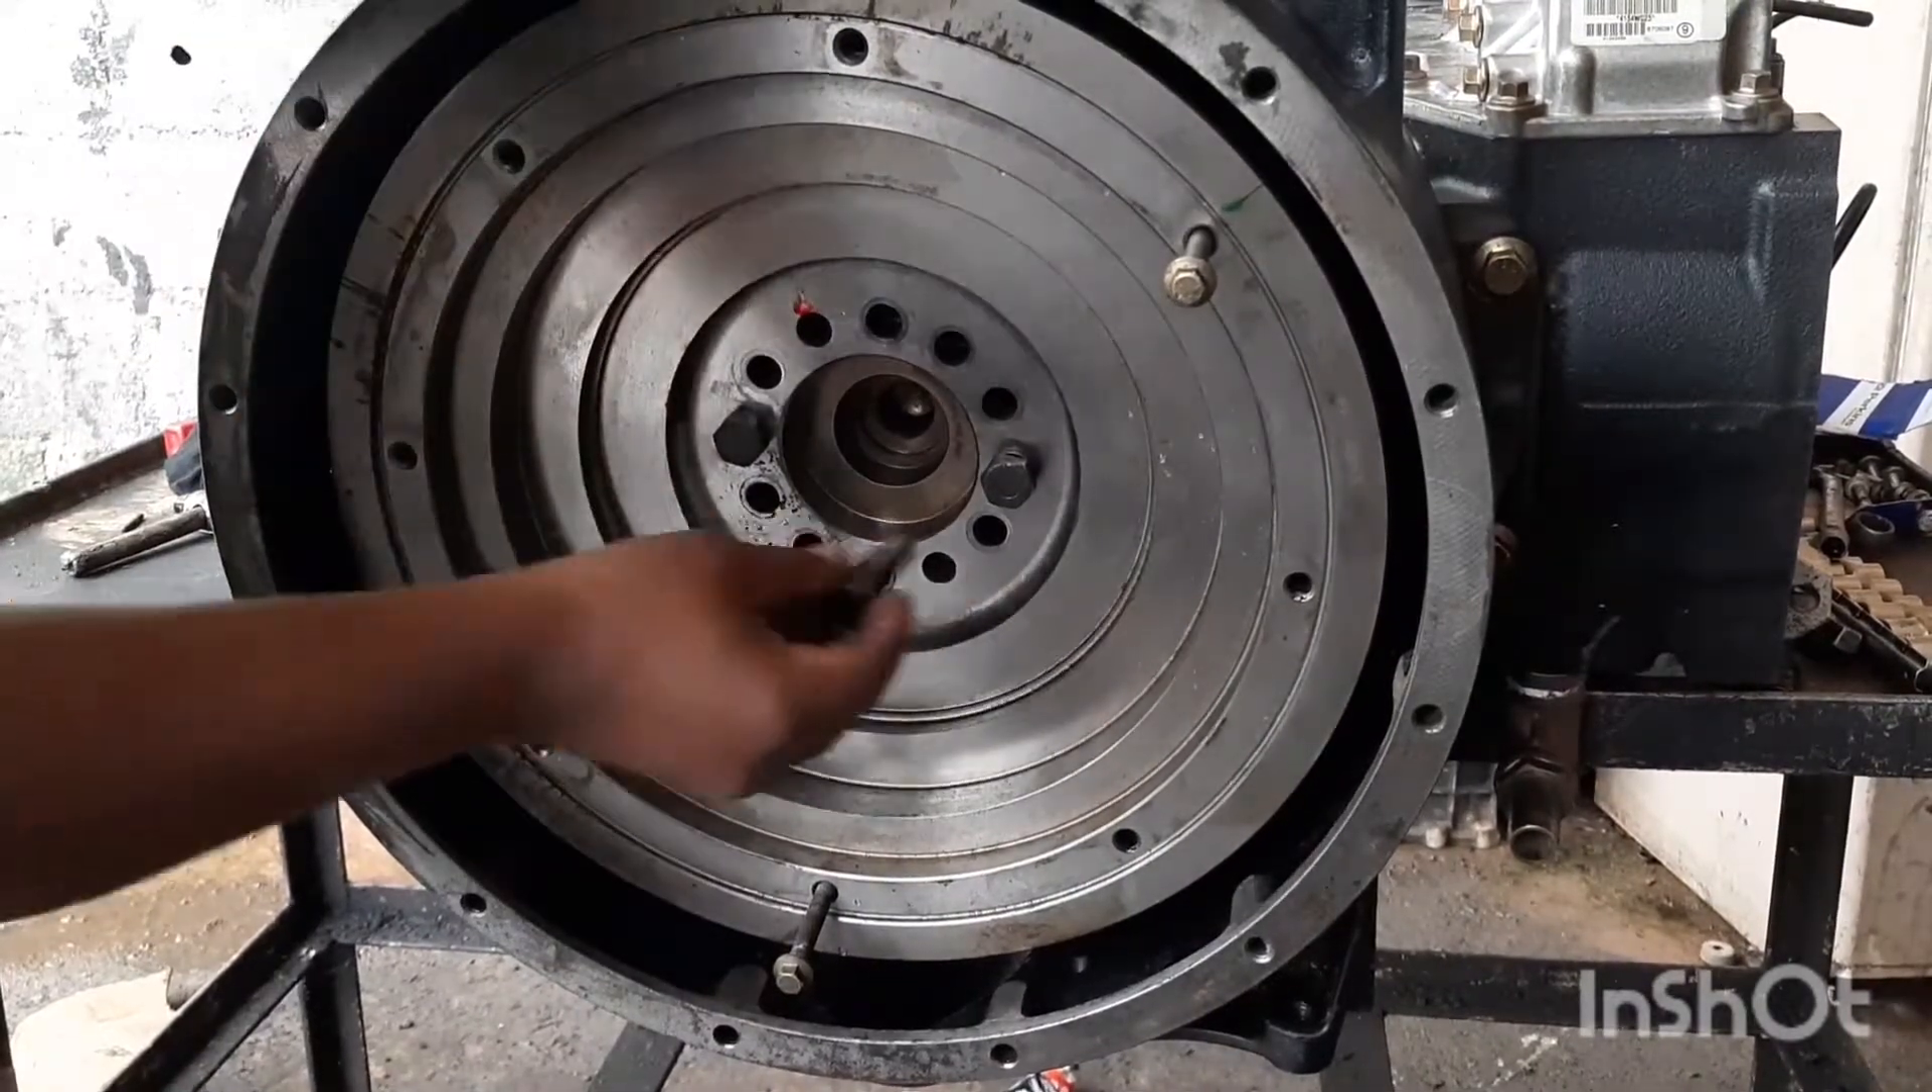Já colocamos o volante Agora nós vamos colocar todos os parafusos.